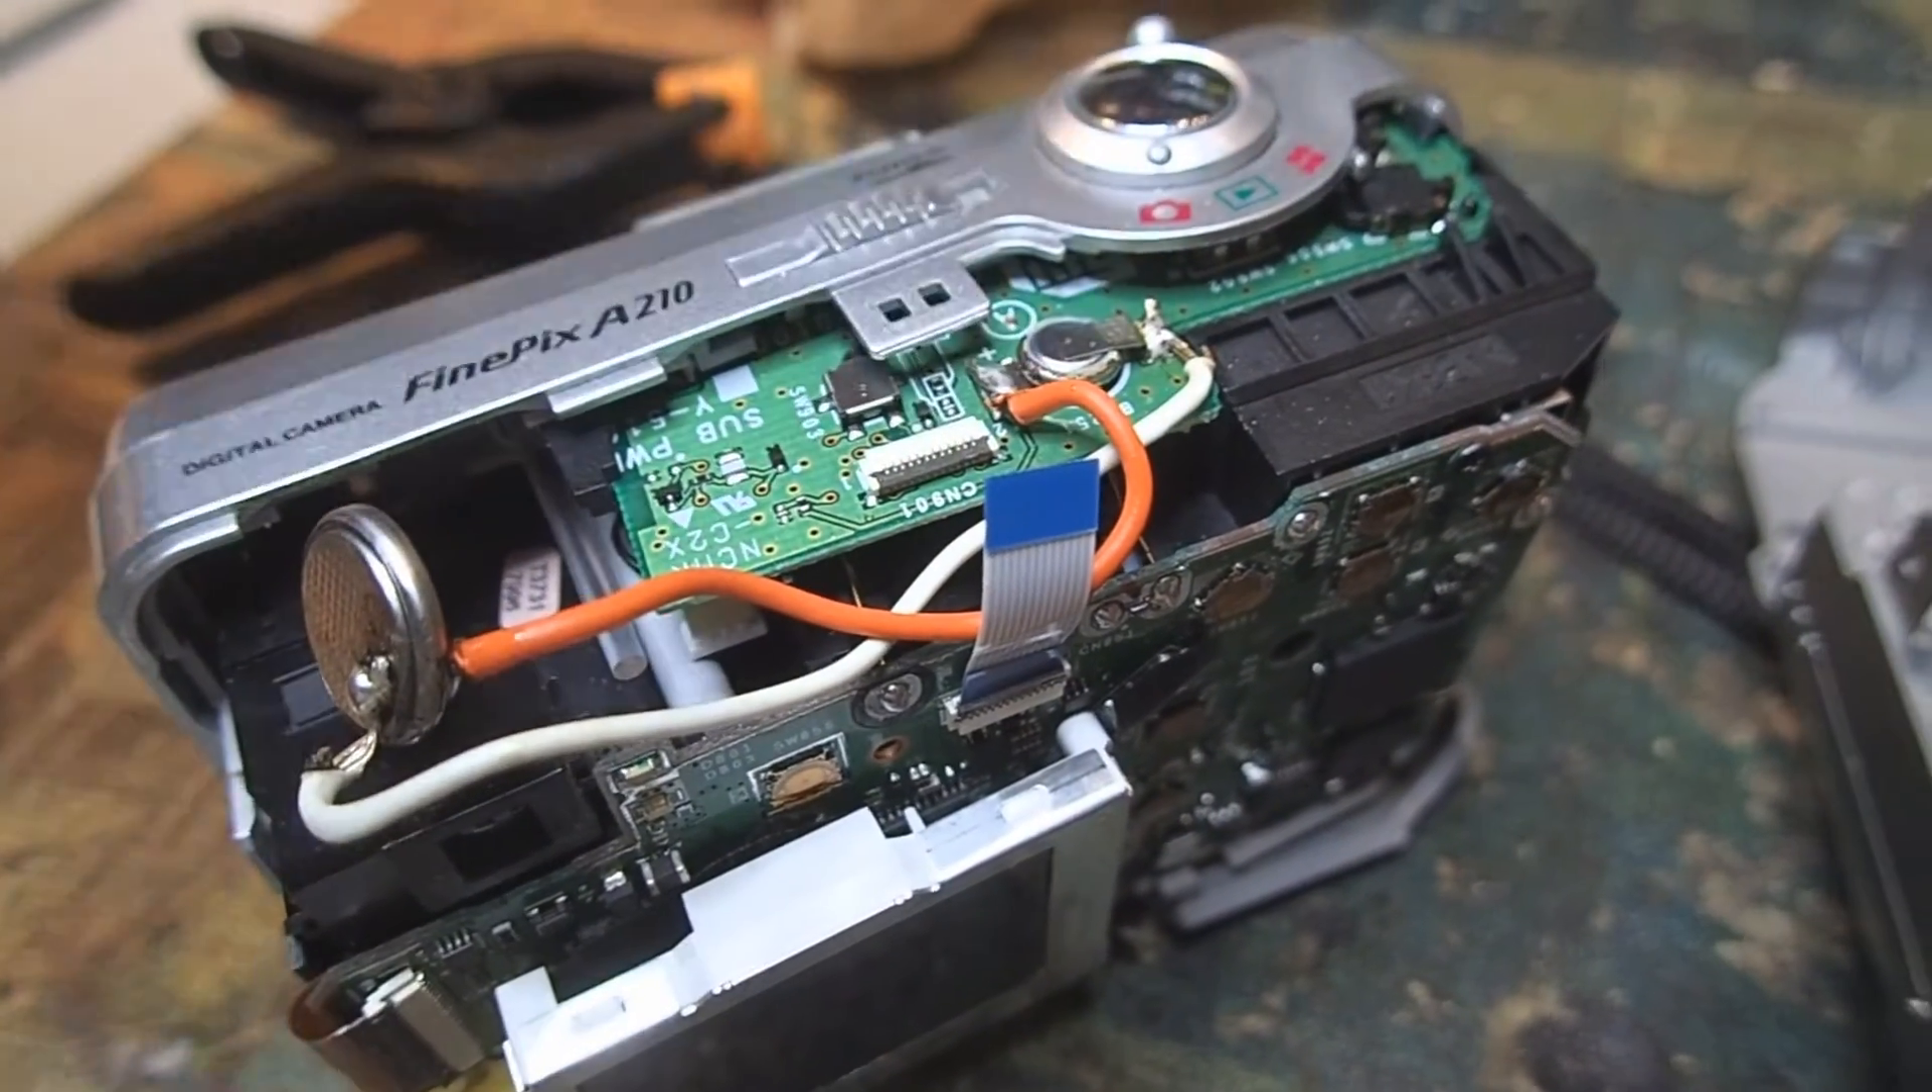Okay so what I did here is I soldered a CR1220 battery directly to a set of wires and I paralleled it with the original battery that was on the auxiliary power supply board up here.